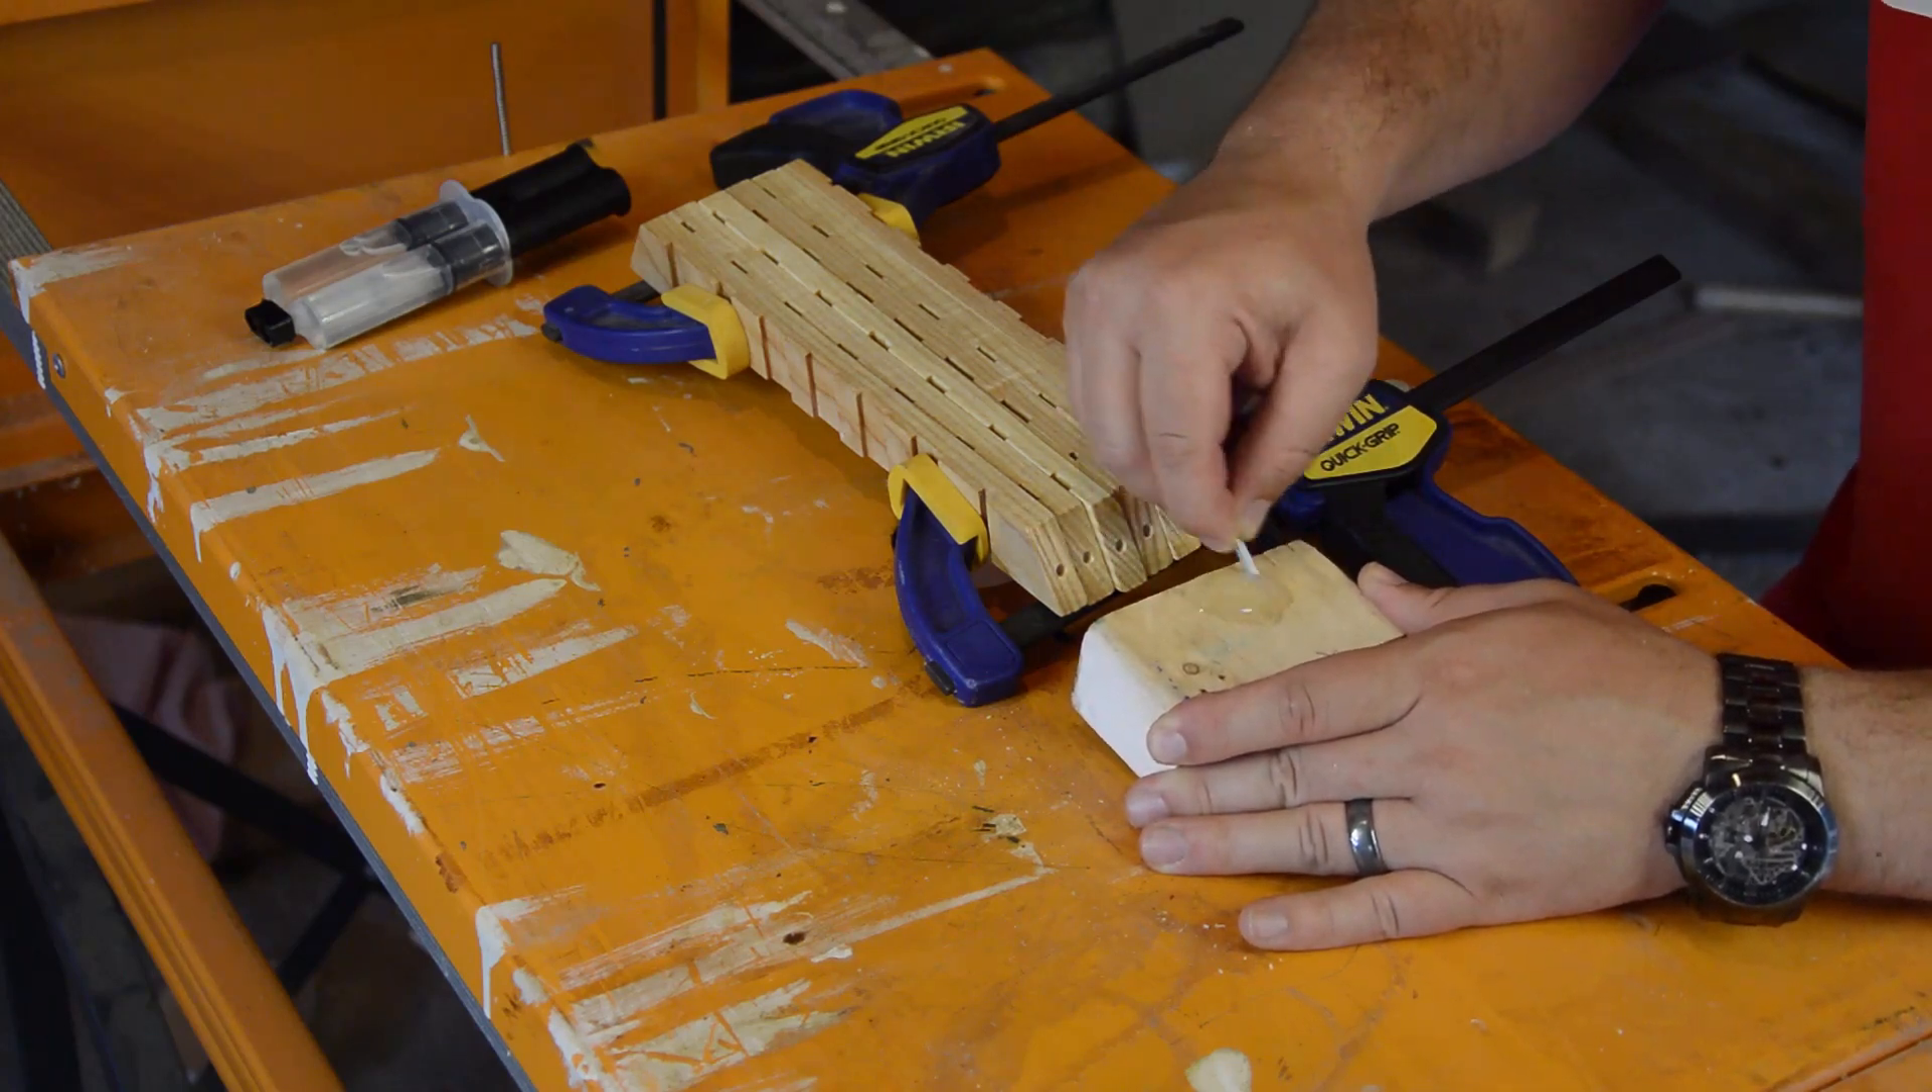Once all the ends were drilled out I just use some quick clamps just to clamp them together and hold them as one piece which made it much easier for me to work on them.